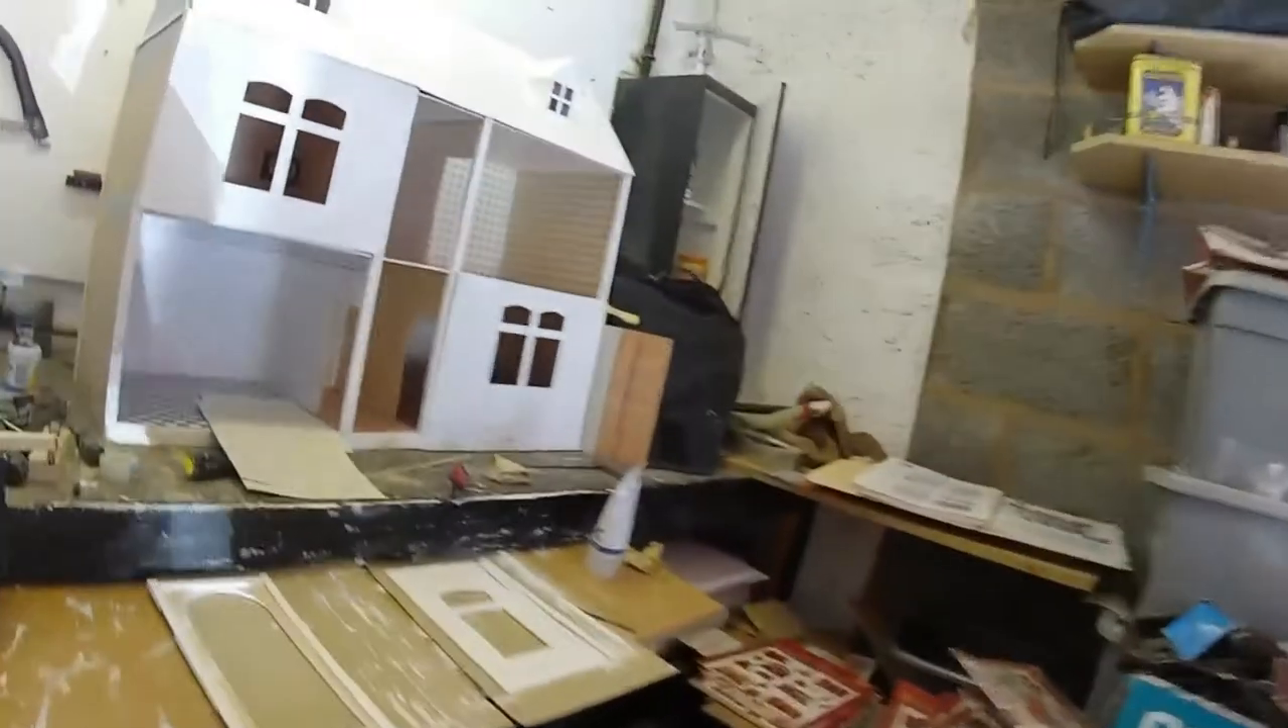The roof's got tiles to go on it.